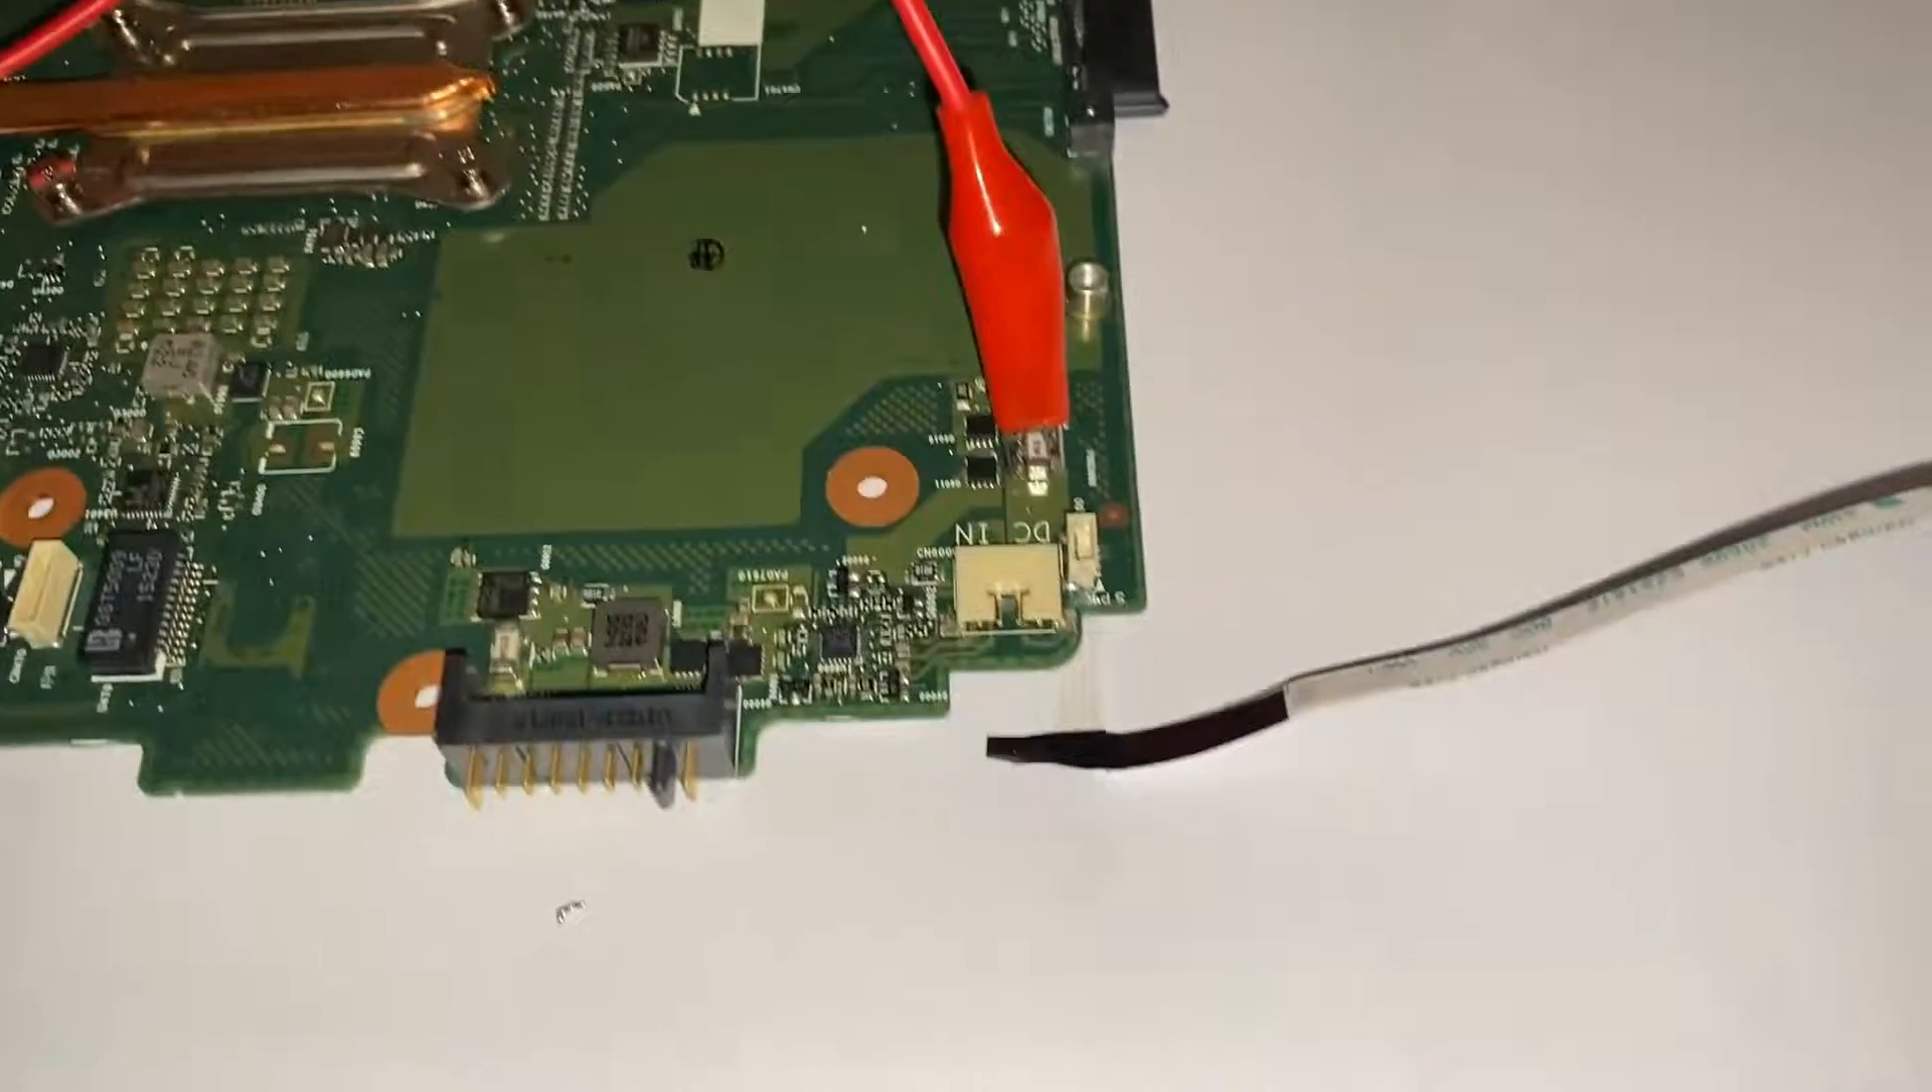I've already gone ahead and hooked up my crocodile clips.